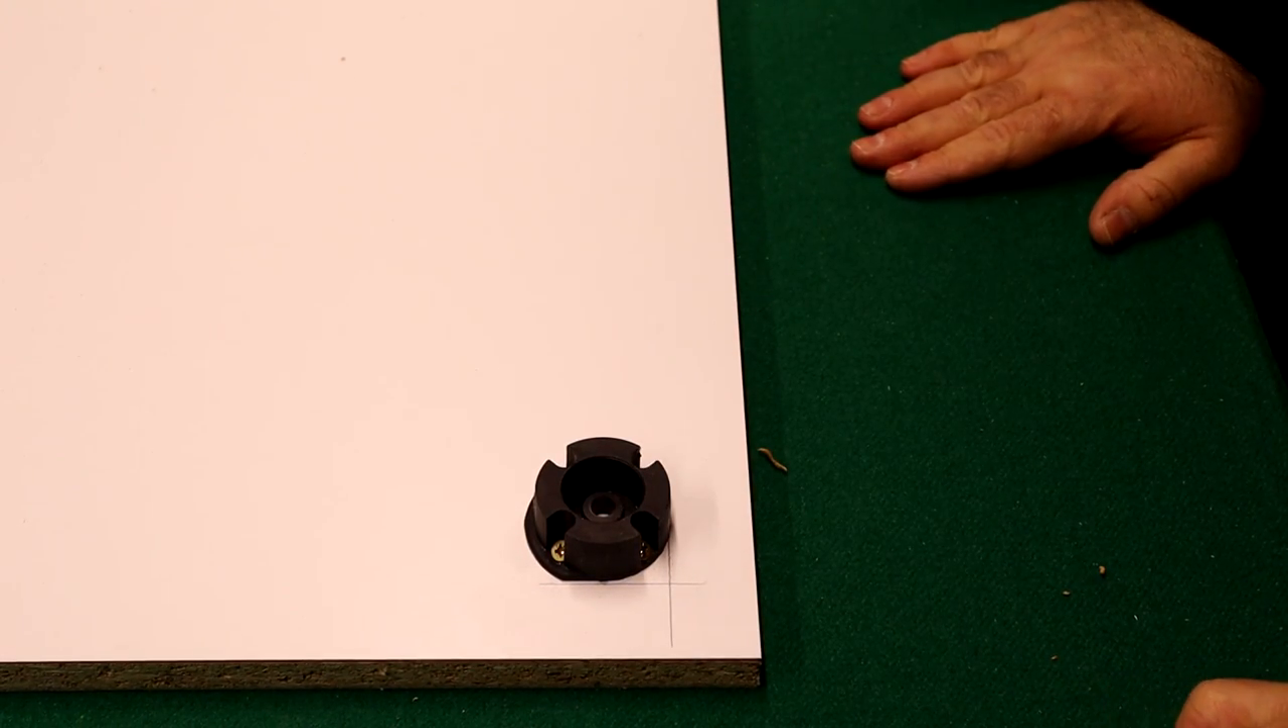I nasze mocowanie stopki mamy już przykręcone.